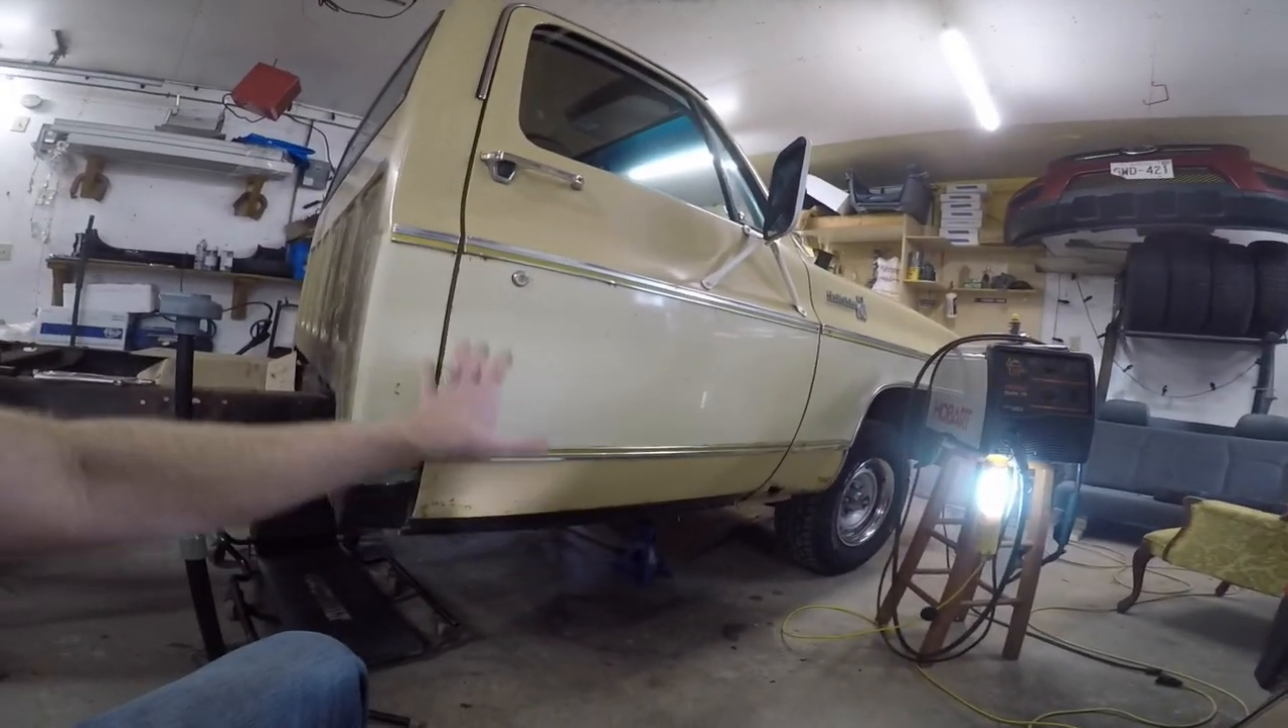We've got the door back in place.